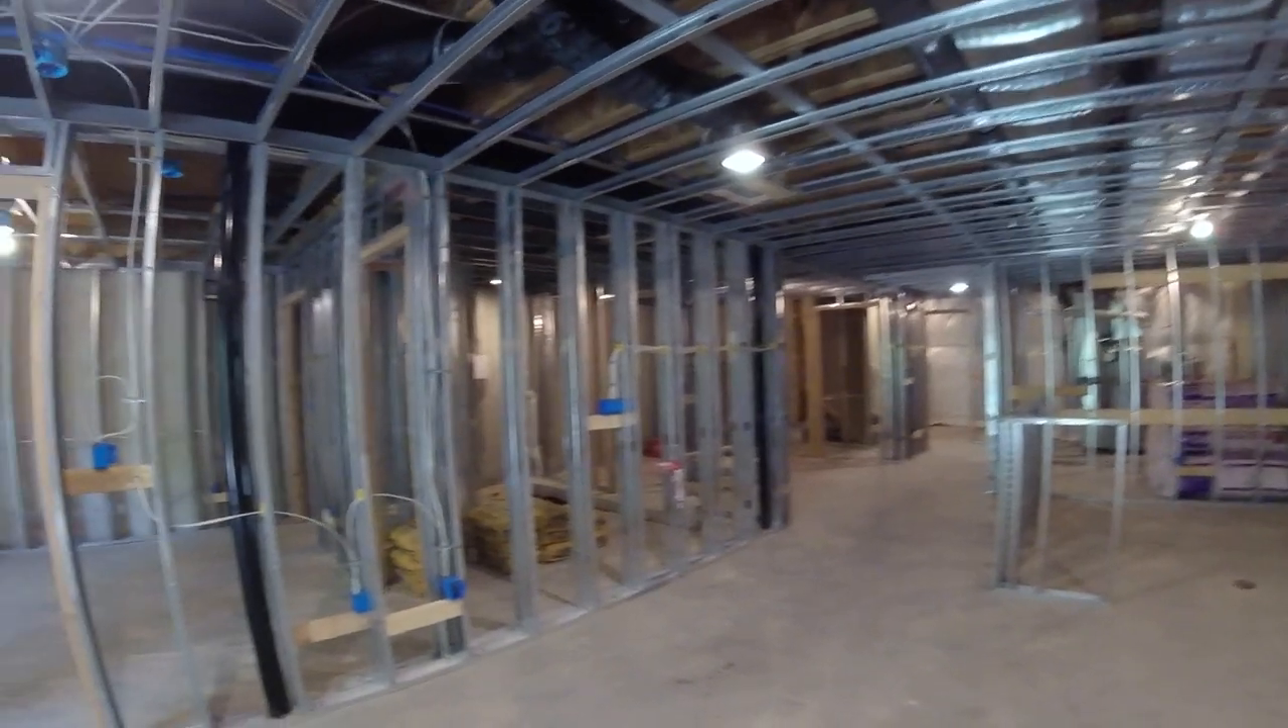Alright, so we have a basement here that has been all framed out with metal studs.